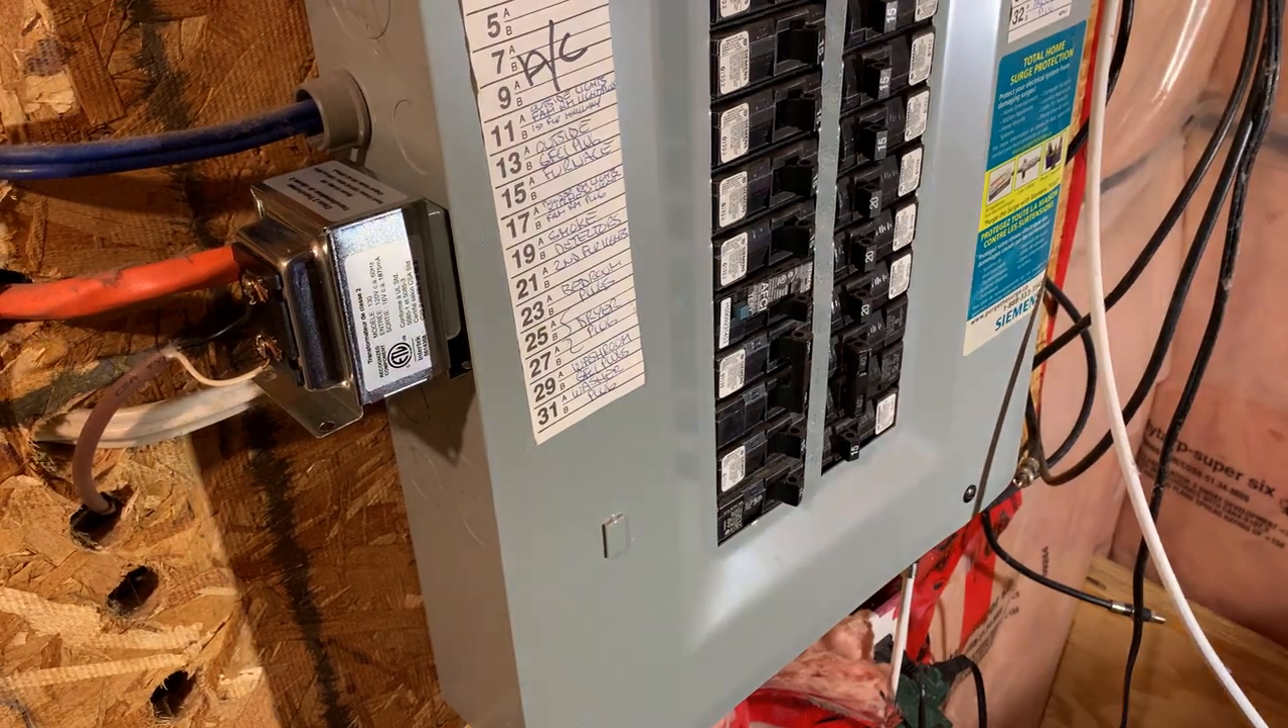The panel cover is now installed.